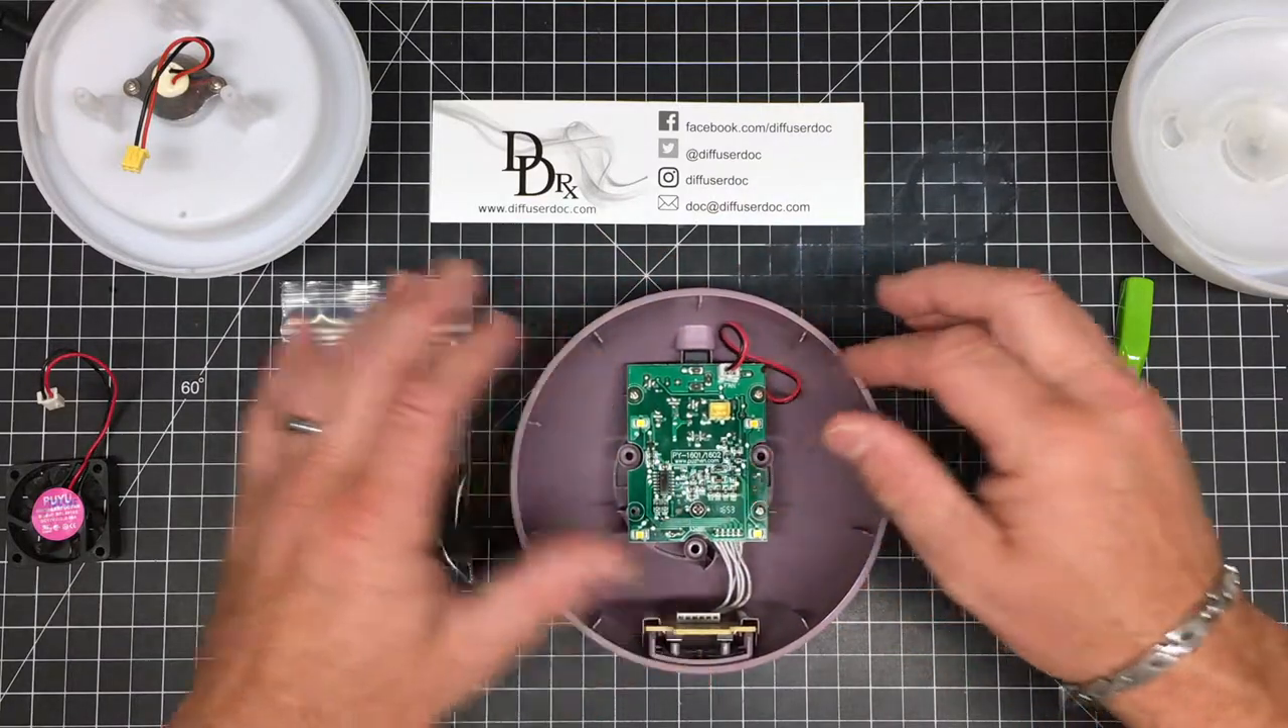So, circuit board's back in place.